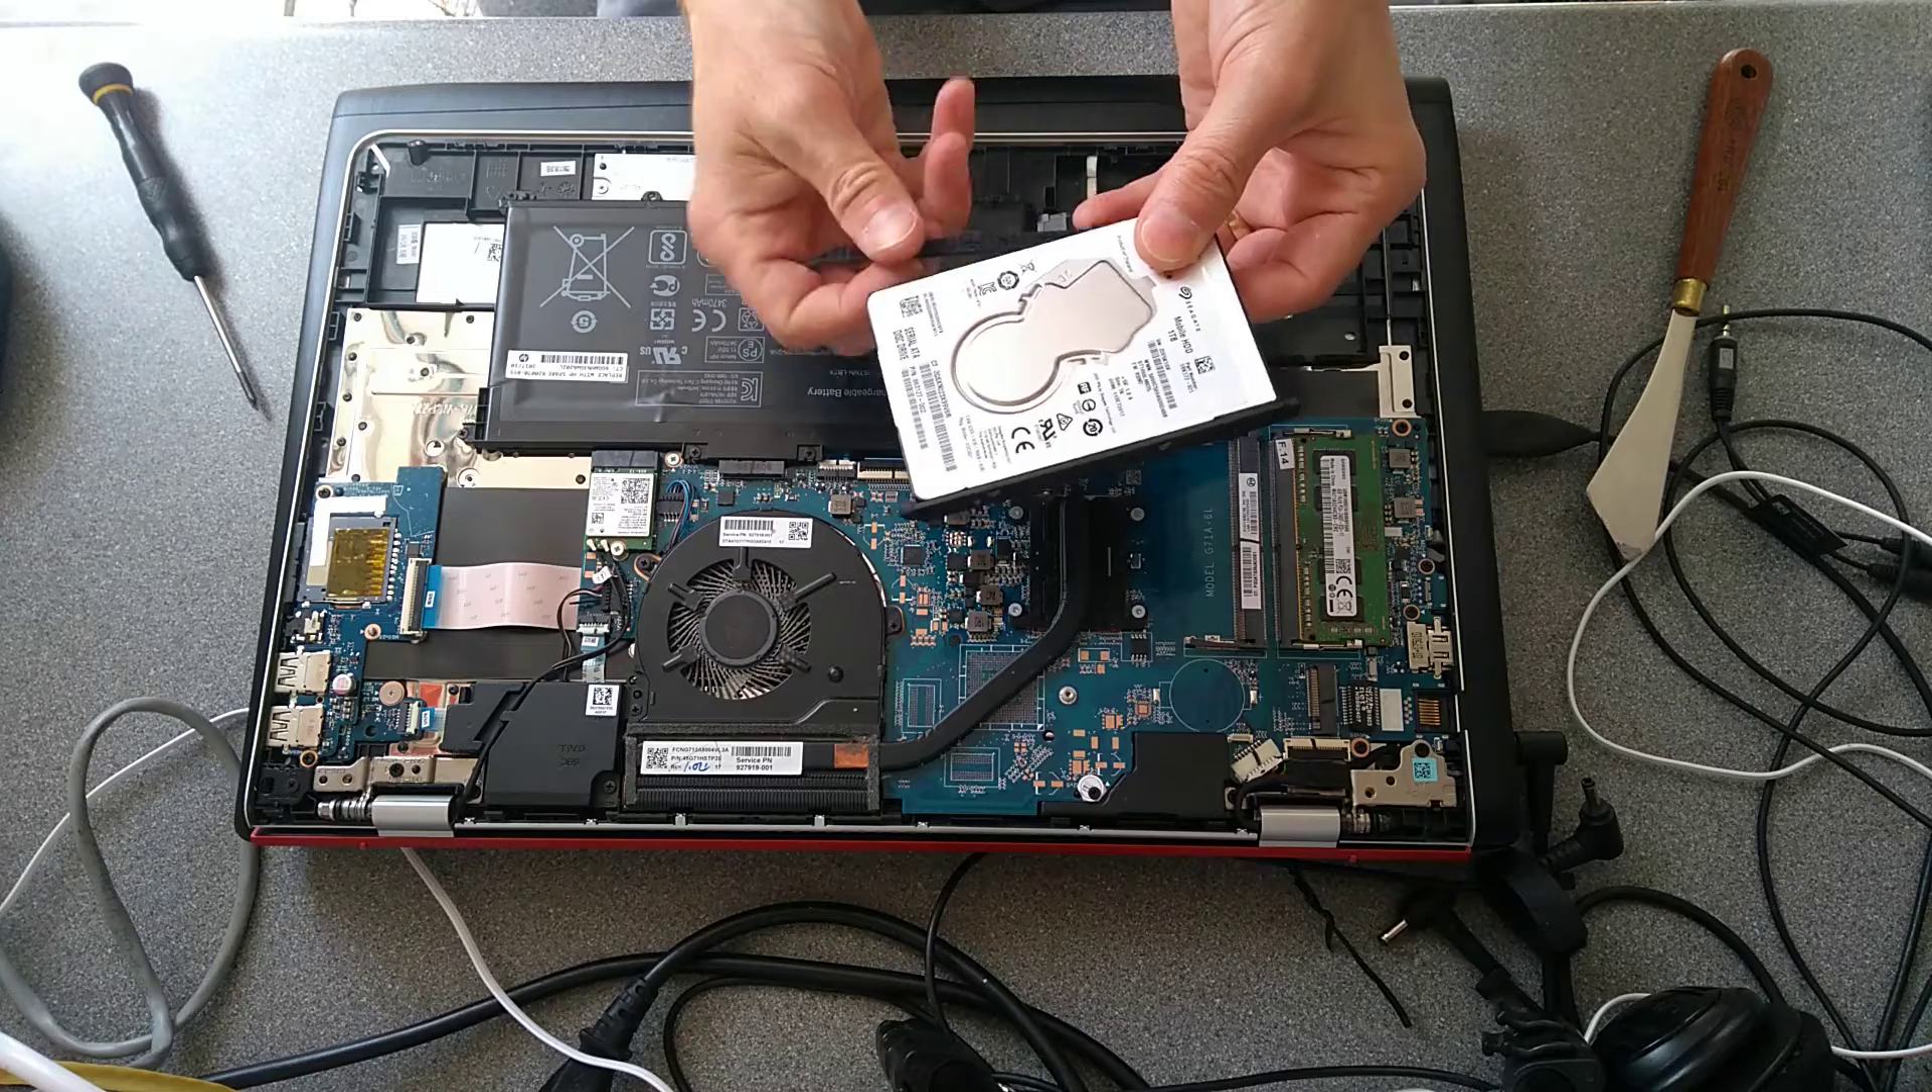So that's the hard disk is now out.